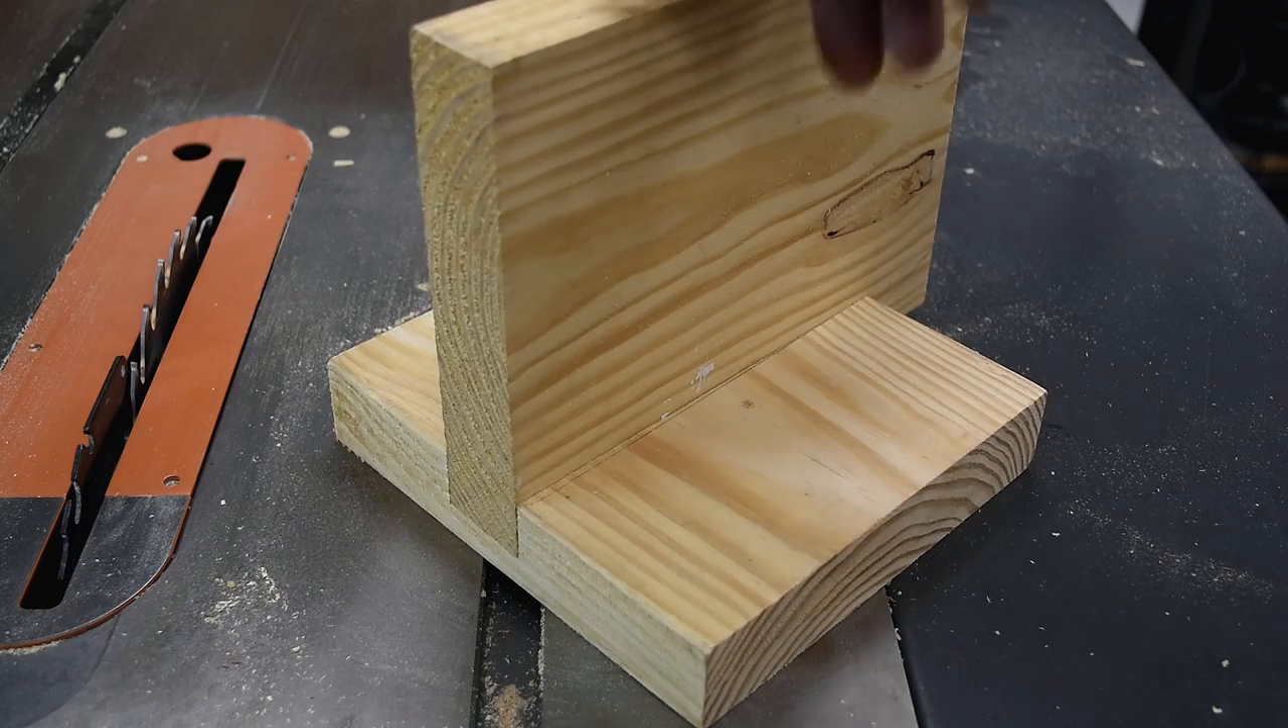Now just drop the piece of wood into the dado slot and here you have it.